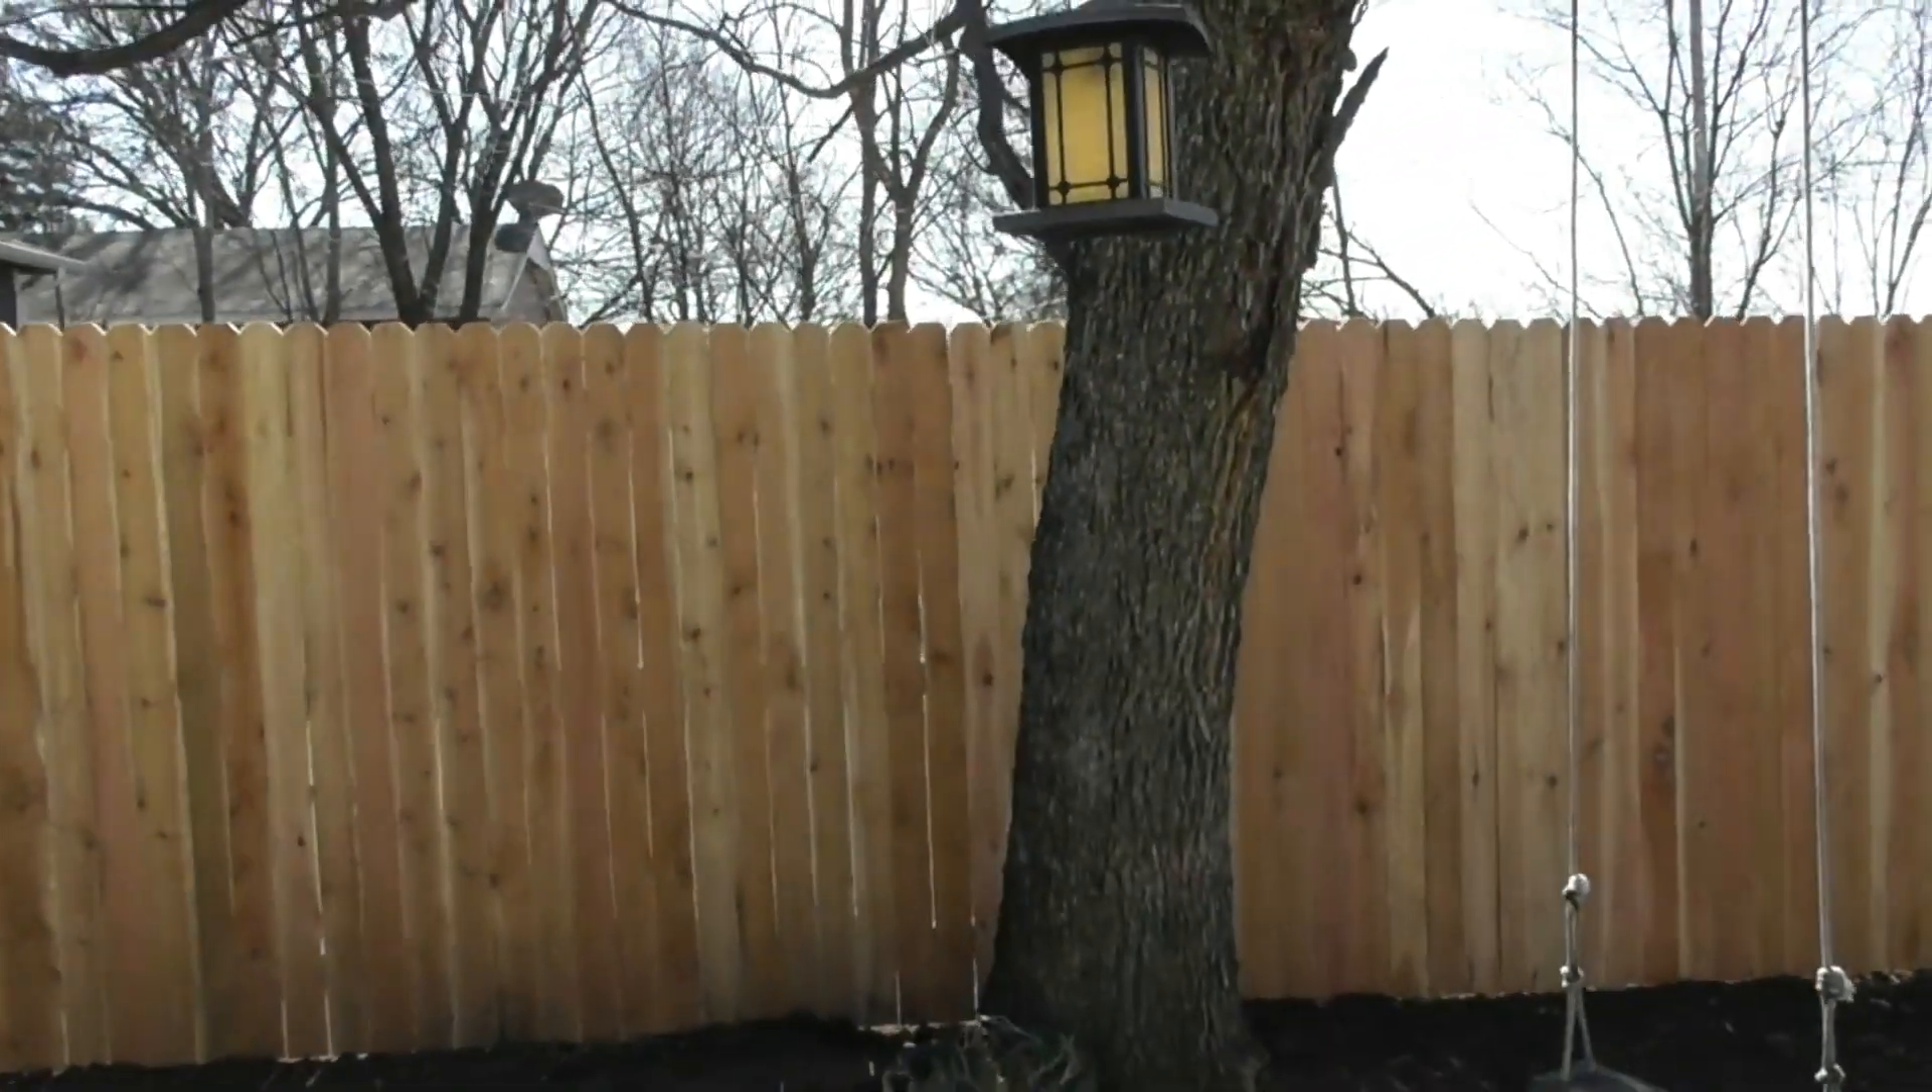So I of course got all these pickets installed. I set the corner ones.